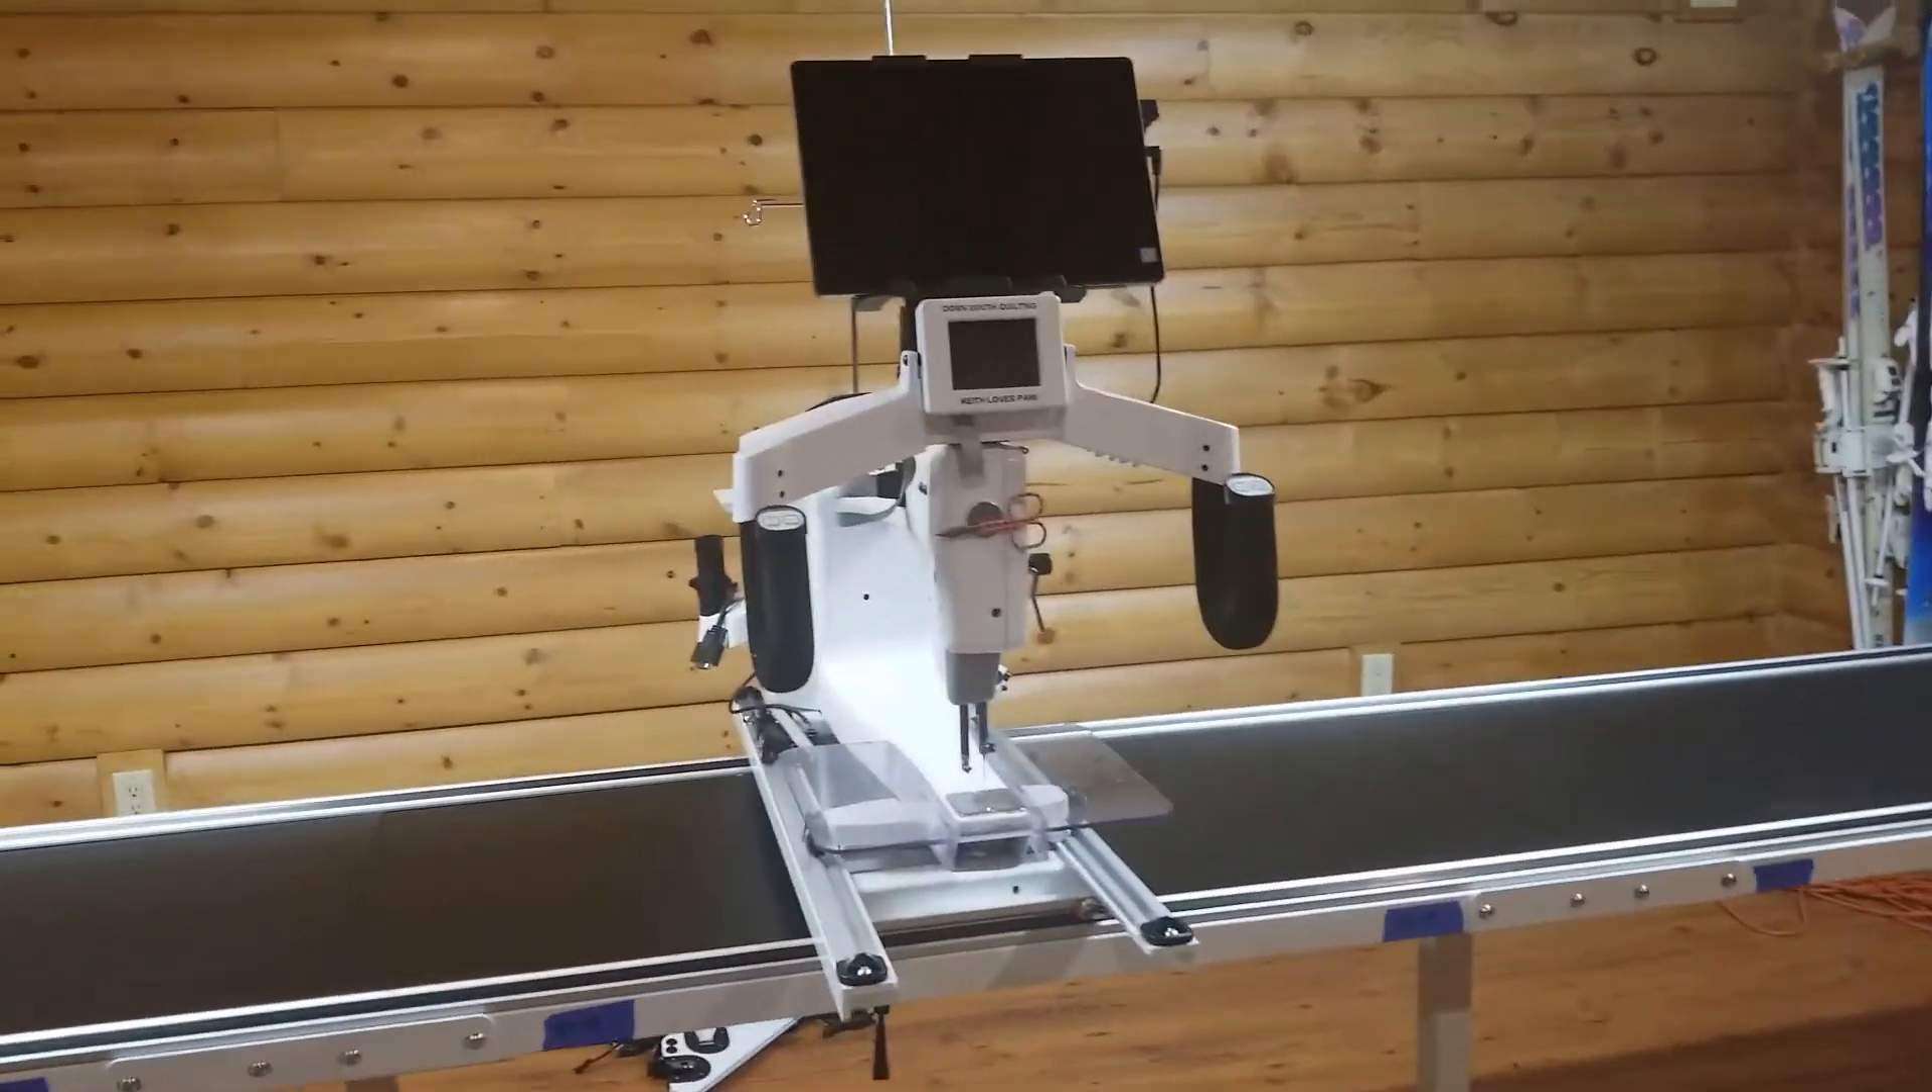Now i've got the machine on the carriage.